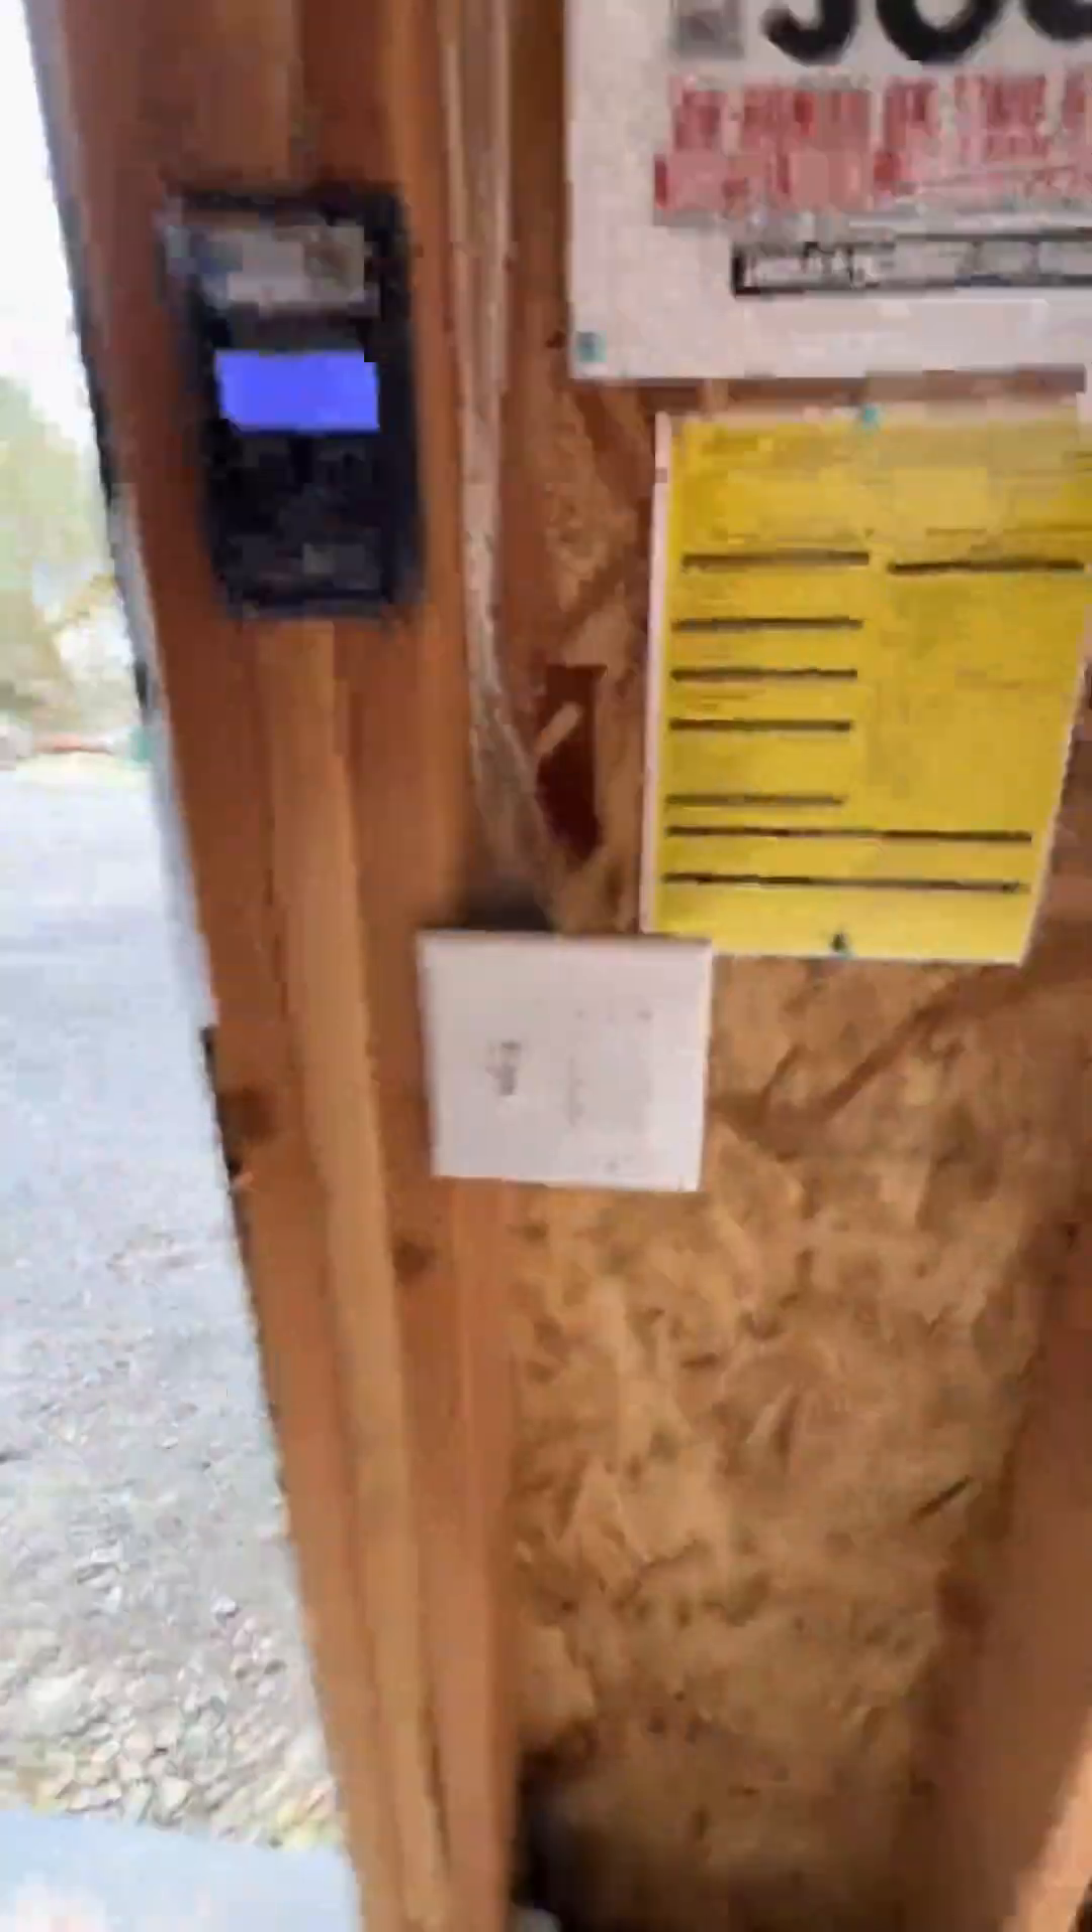I've got the cover on and I probably should have tested it before but I turned the power on and let's see what happens.